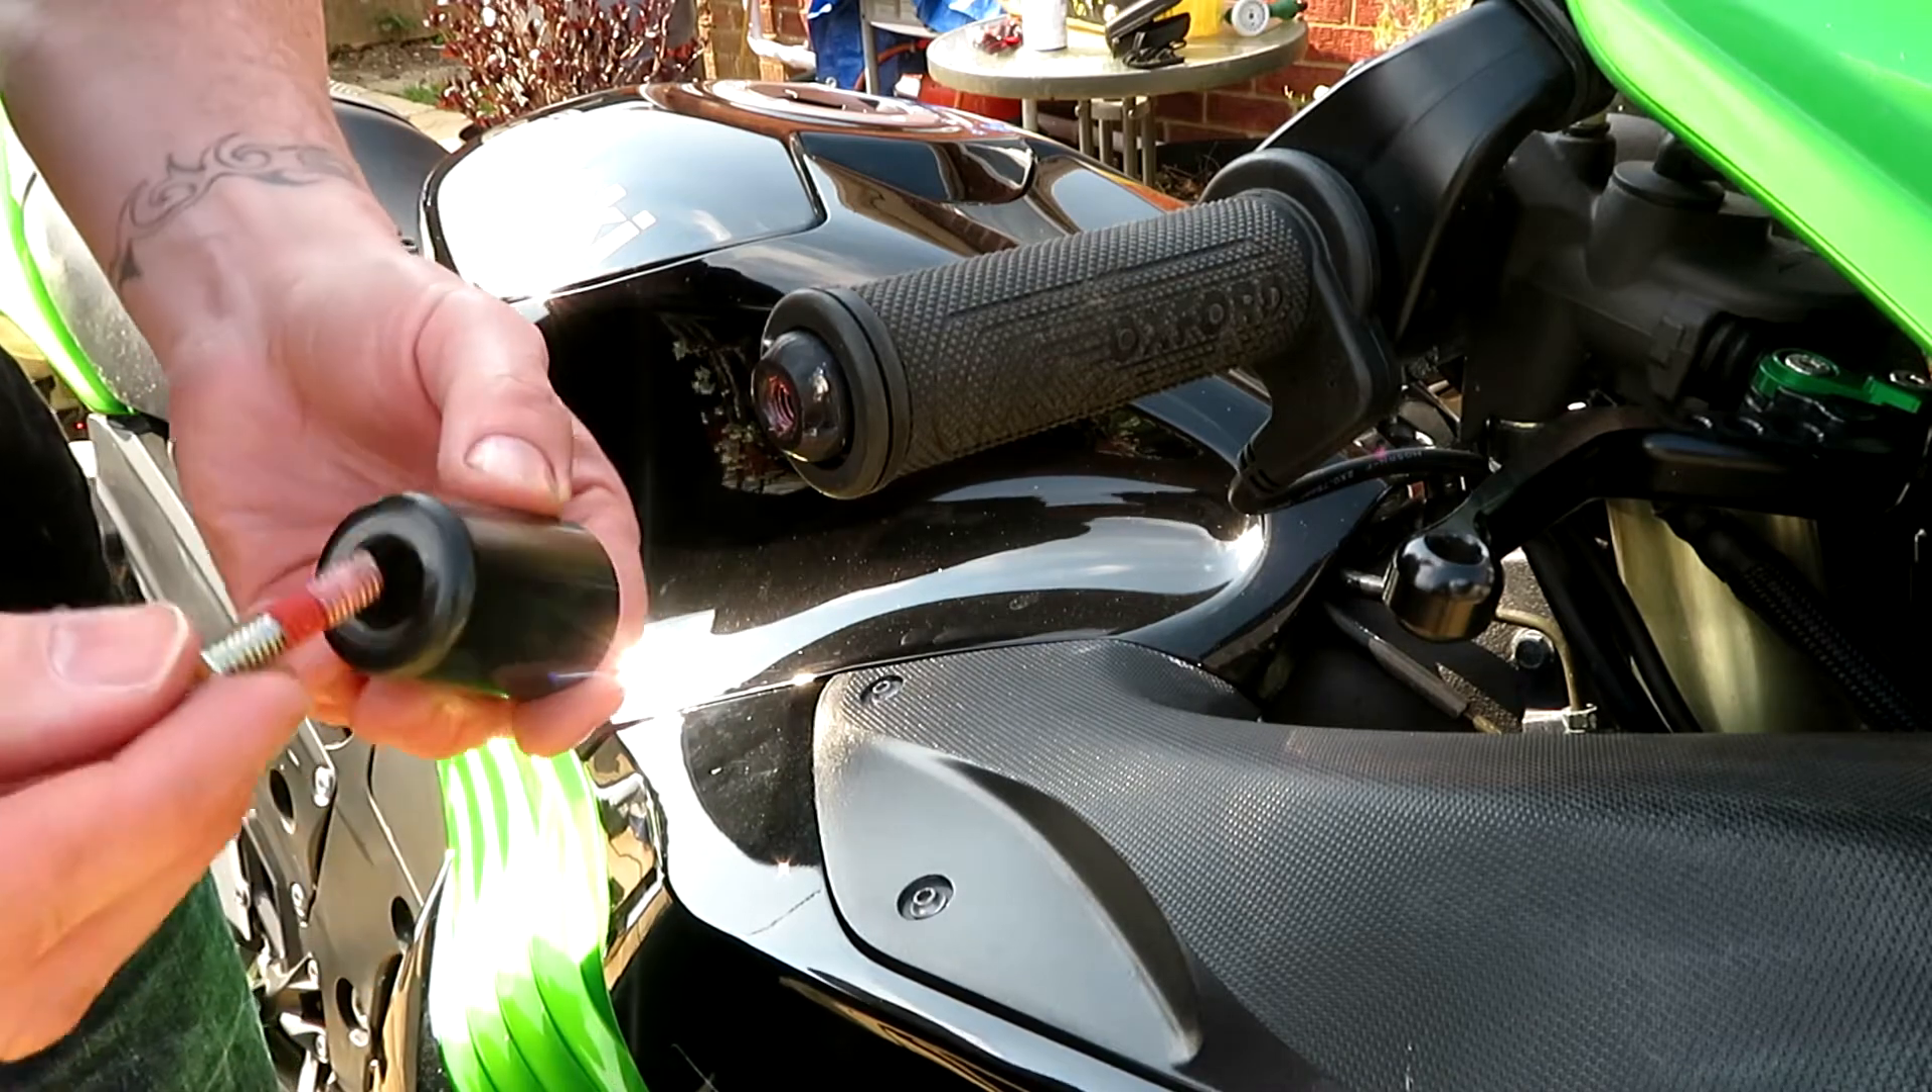Right, so the bar end is off with the nut.